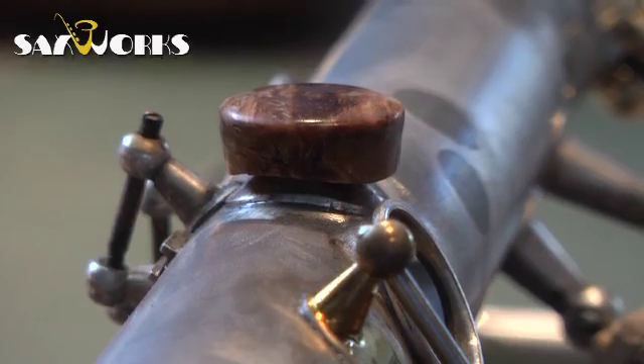Bases on and the thumb rest fits but I'm not gonna glue it on.